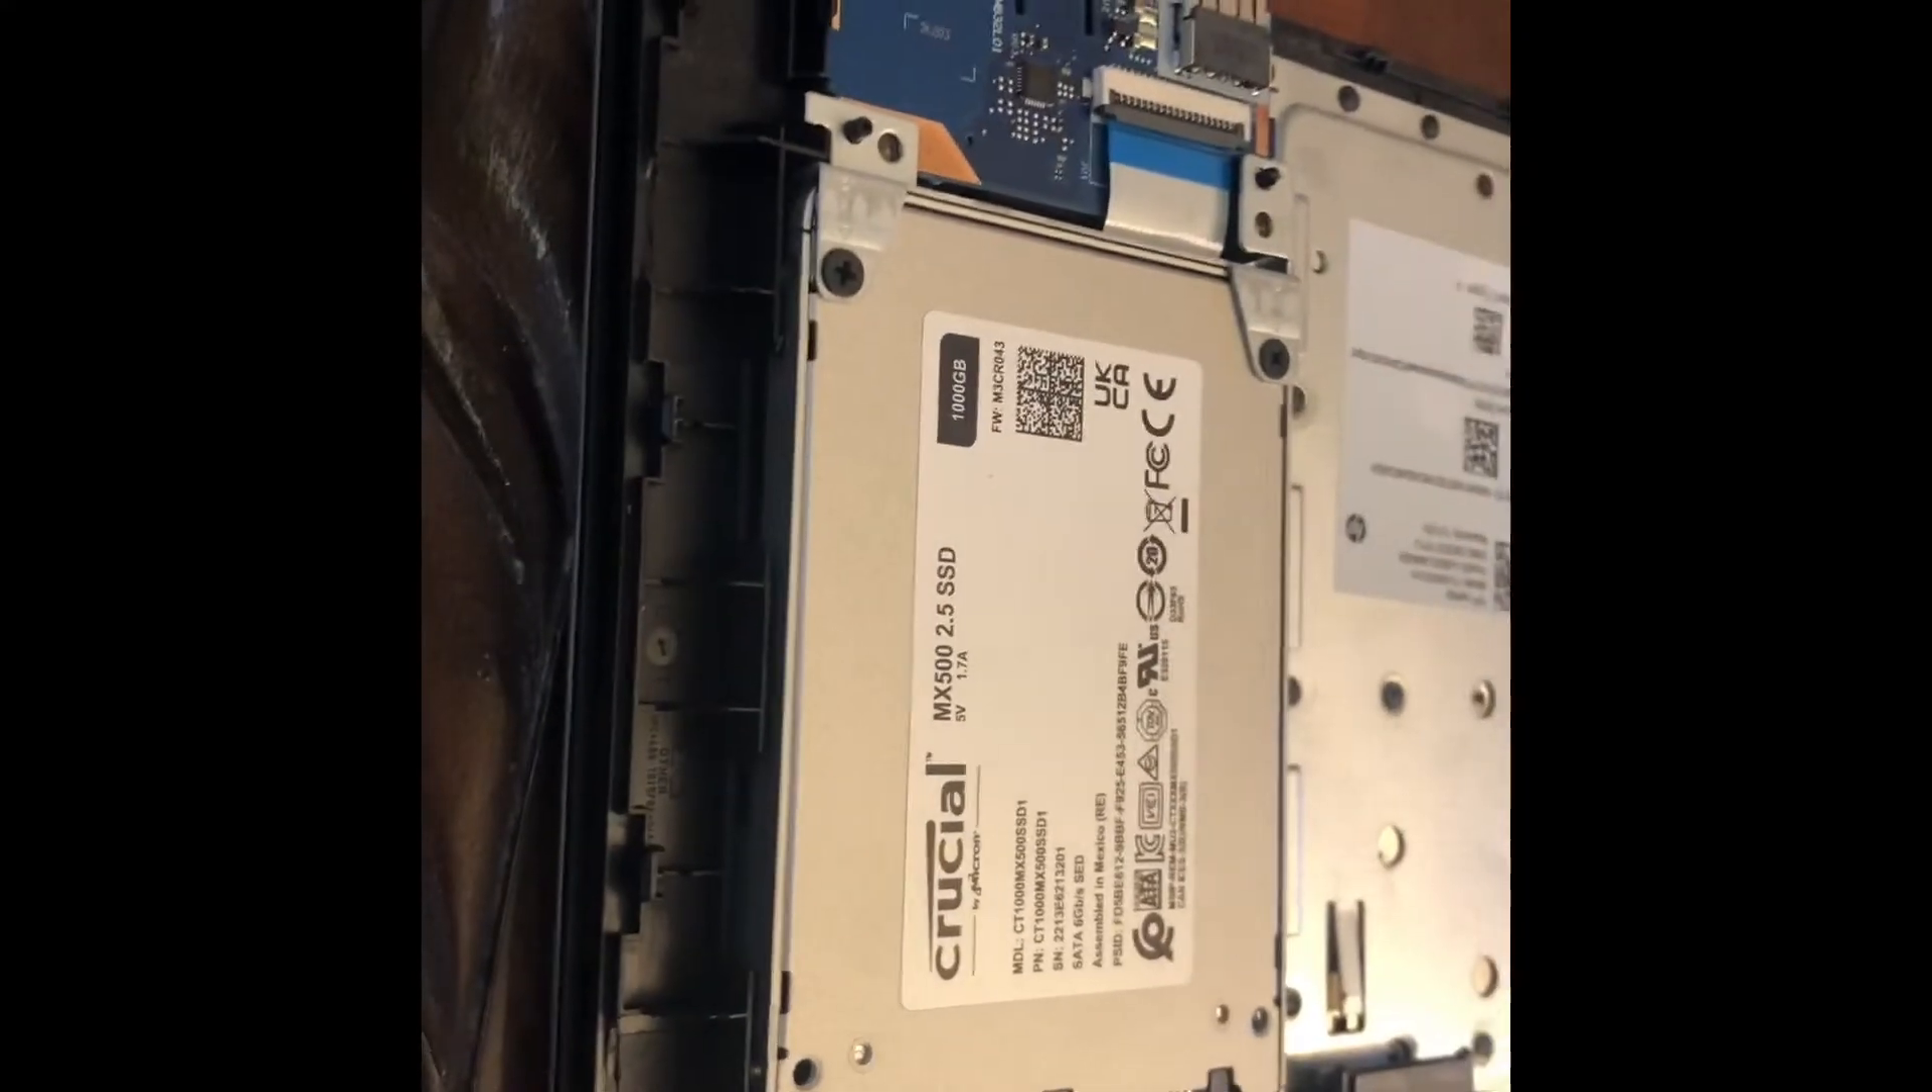I've got the new hard drive installed here I went with a crucial one terabyte.